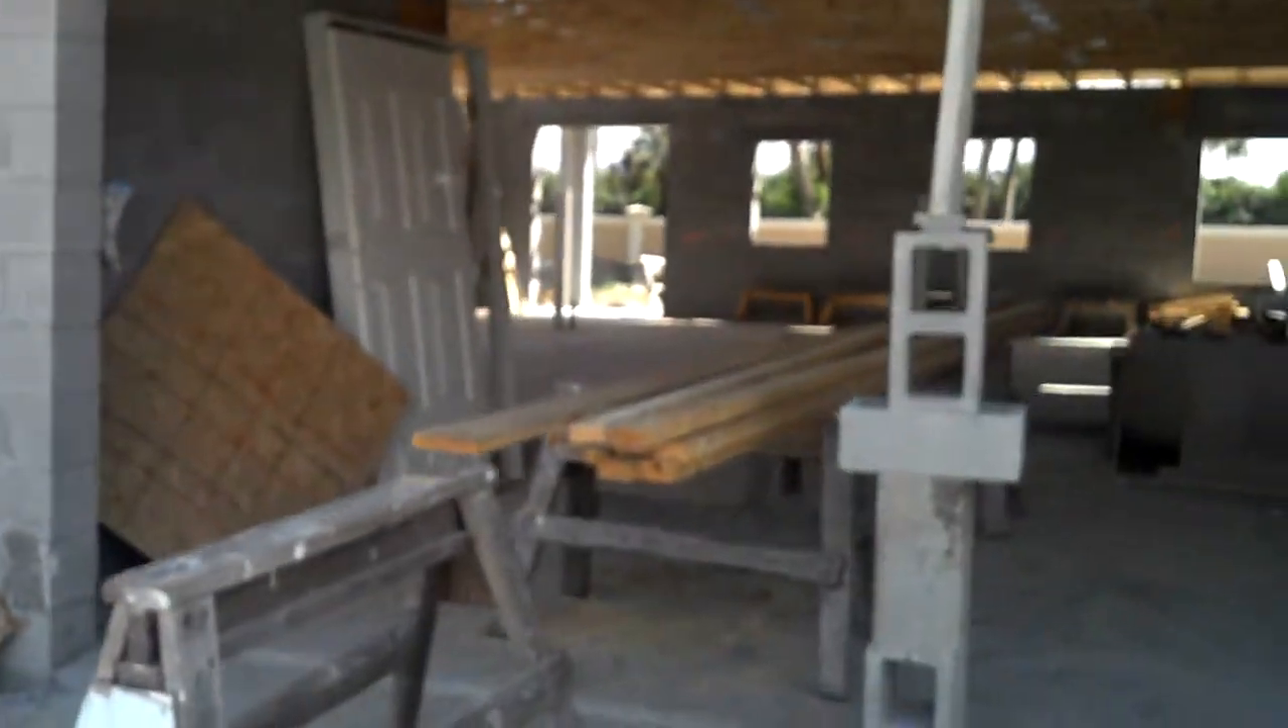Mira está la puerta de entrada que ya la trajeron pero no la han puesto todavía.